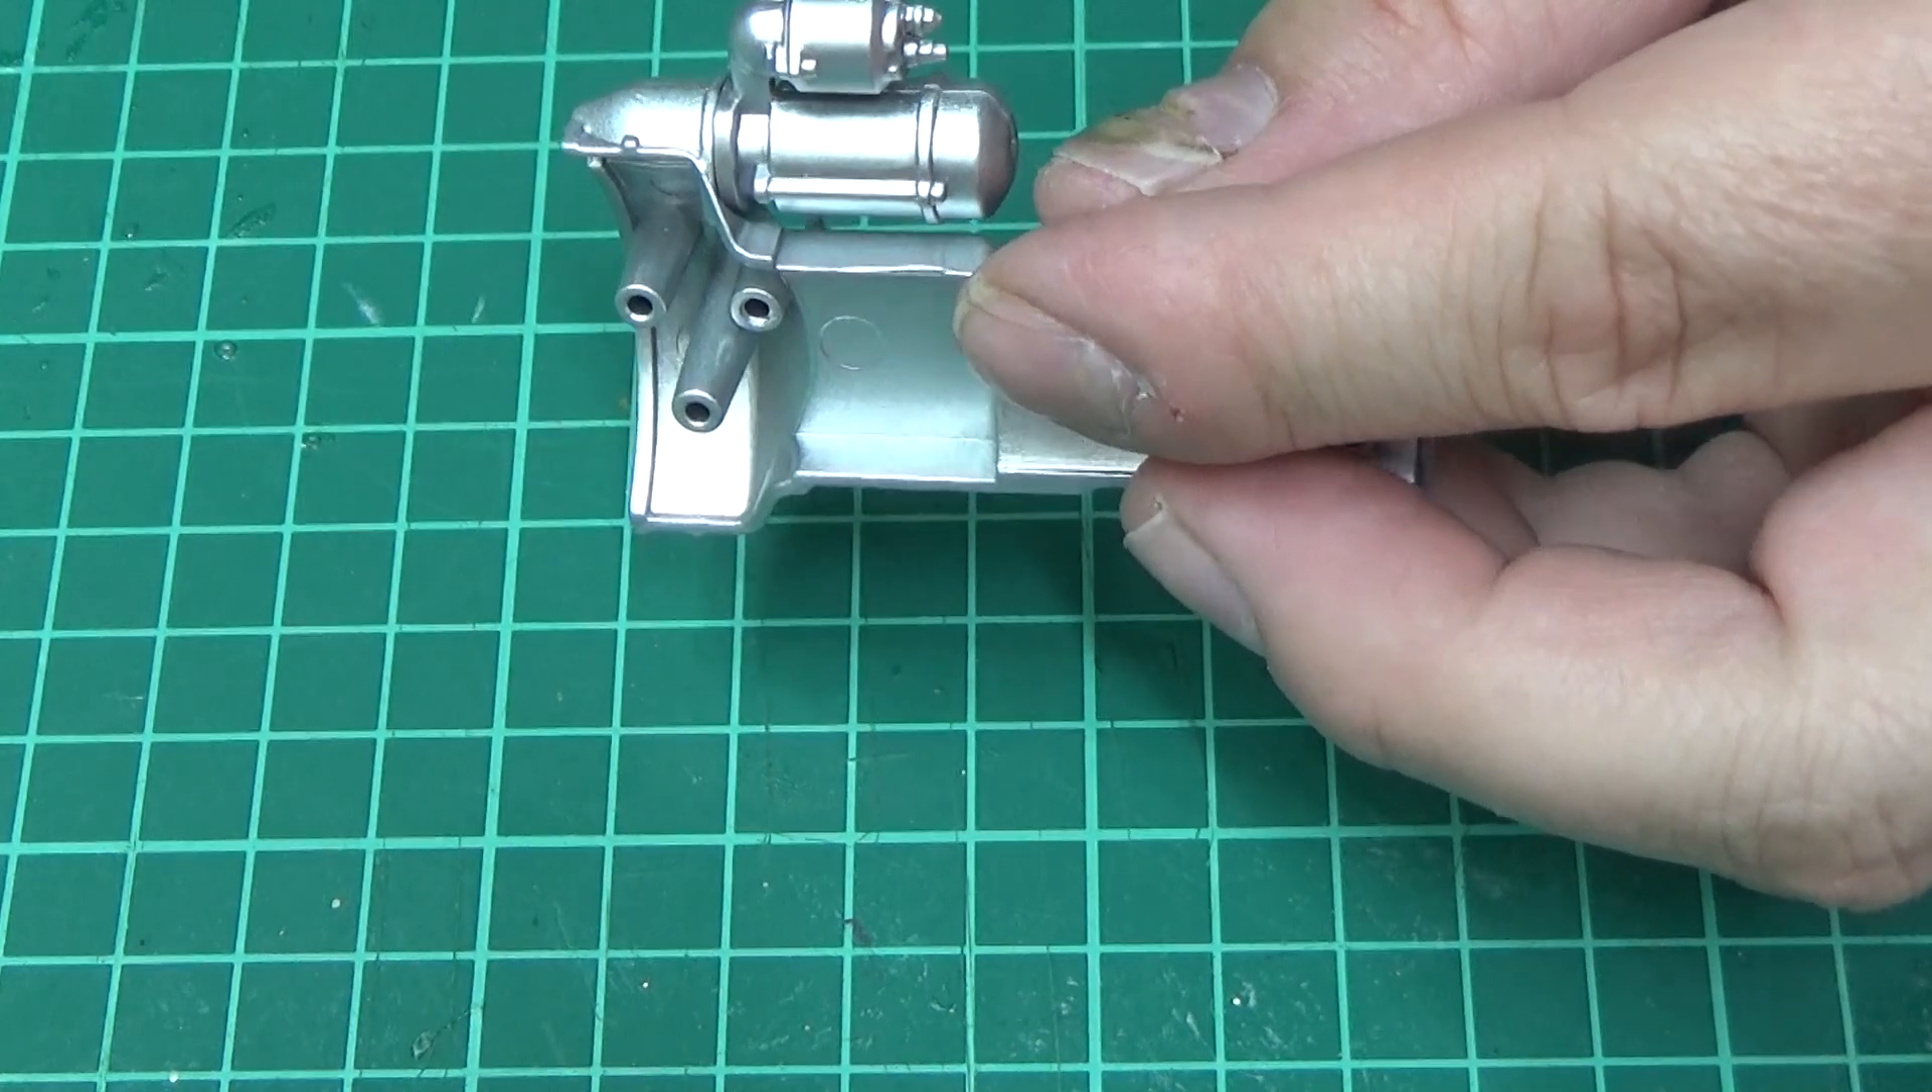Also wir haben schon einen anlasser angebaut.